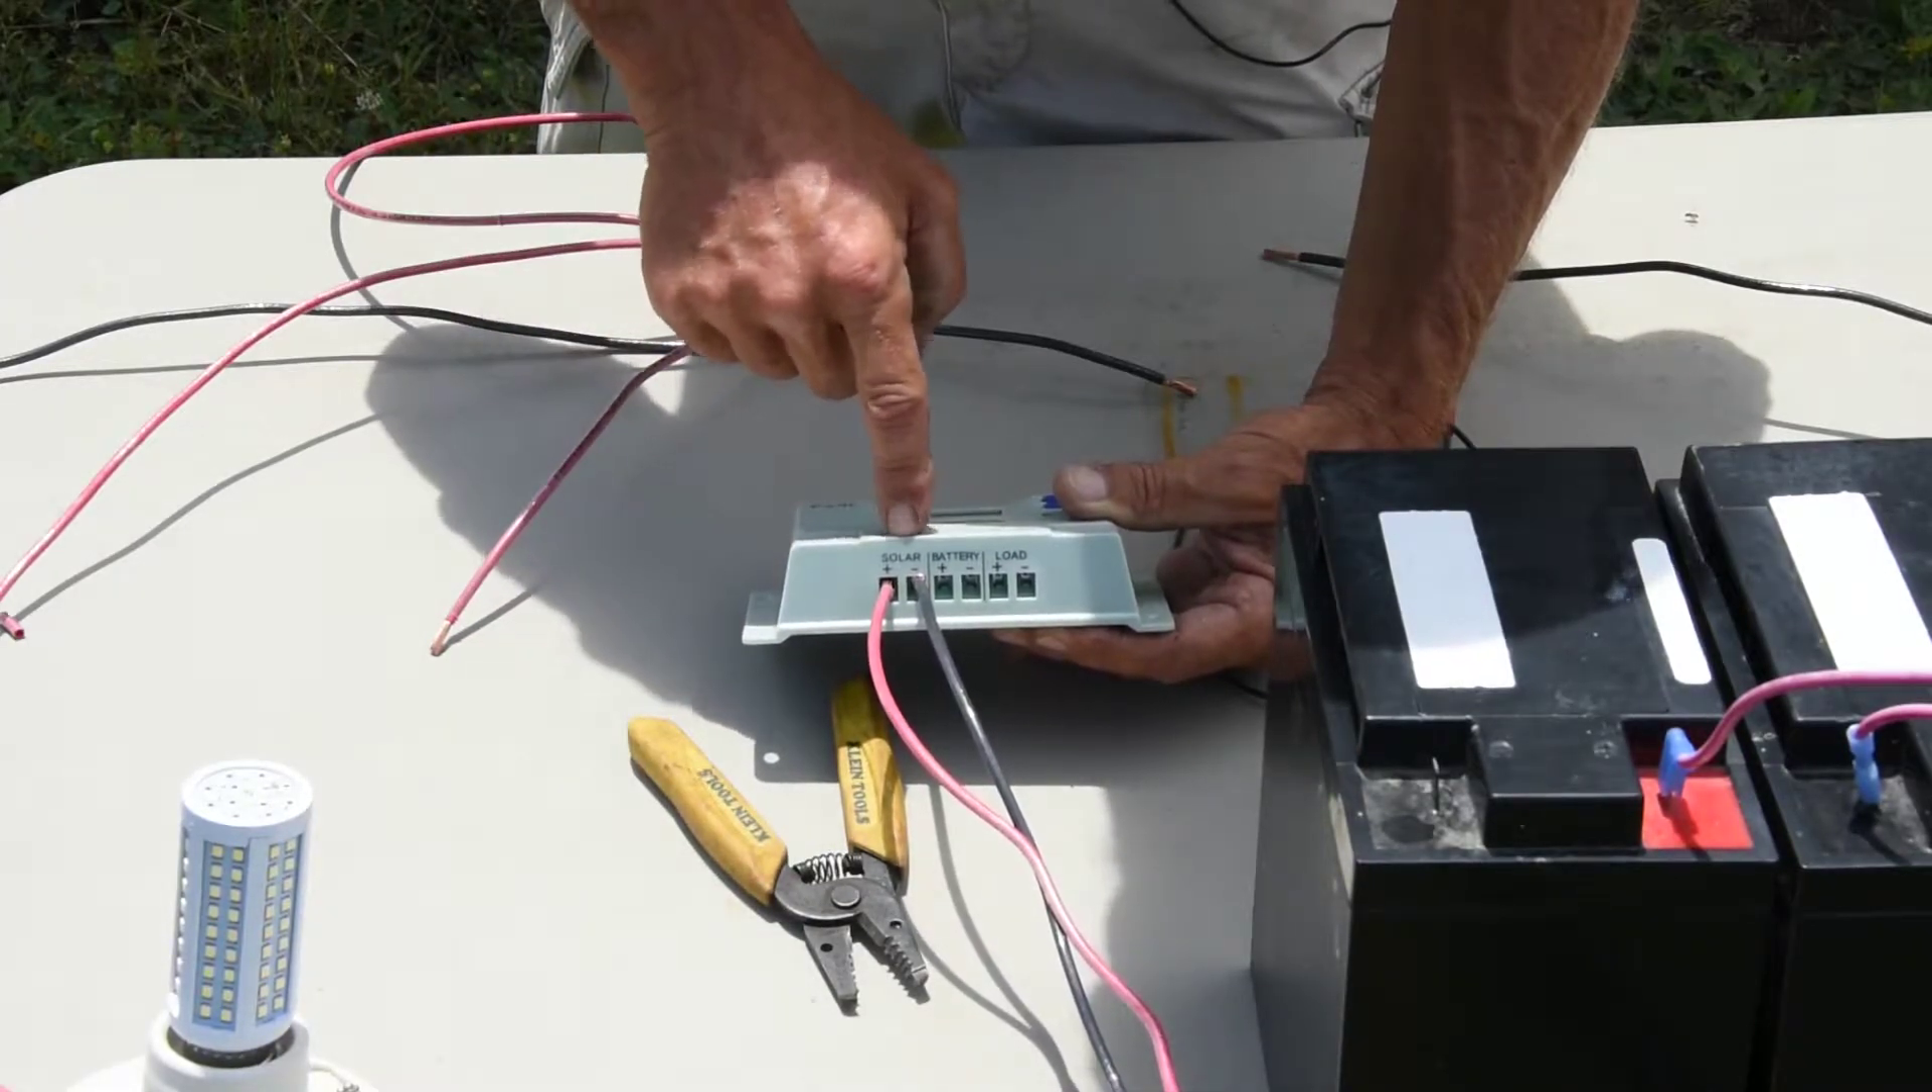So you can see here it says solar on it. So I have the positive and negative hooked up.